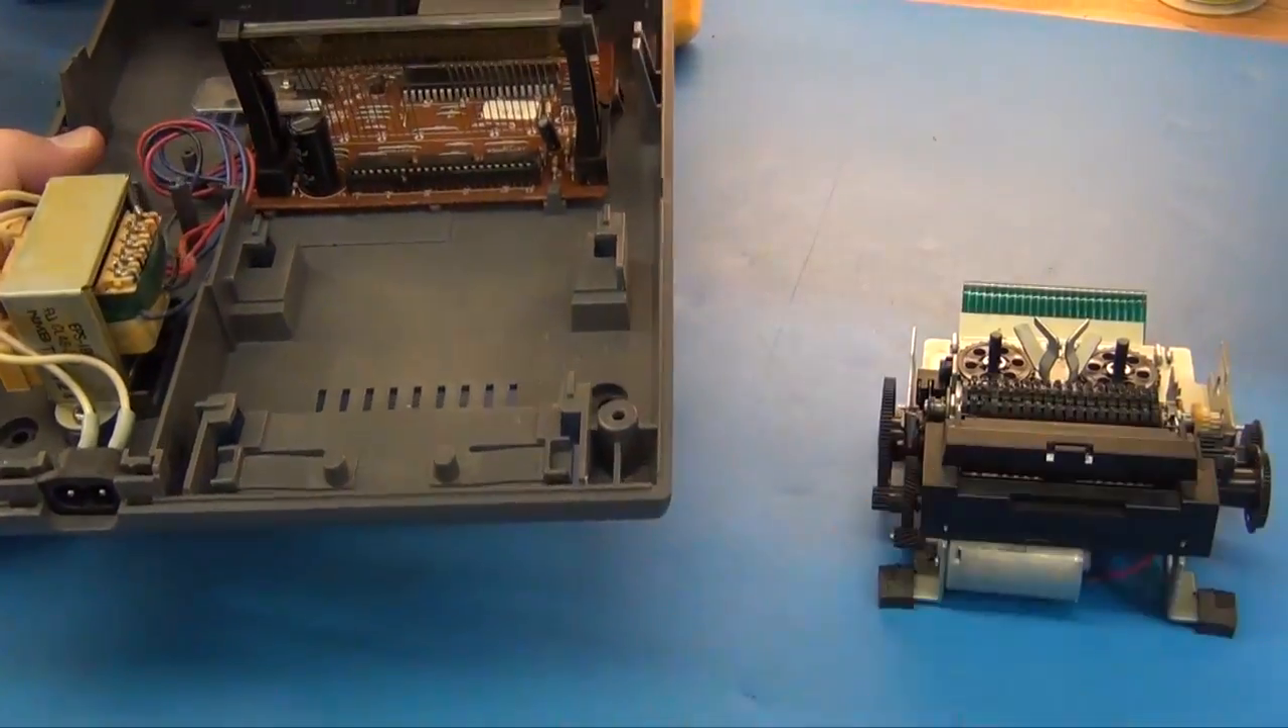Okay so you can see I got the printing mechanism out.